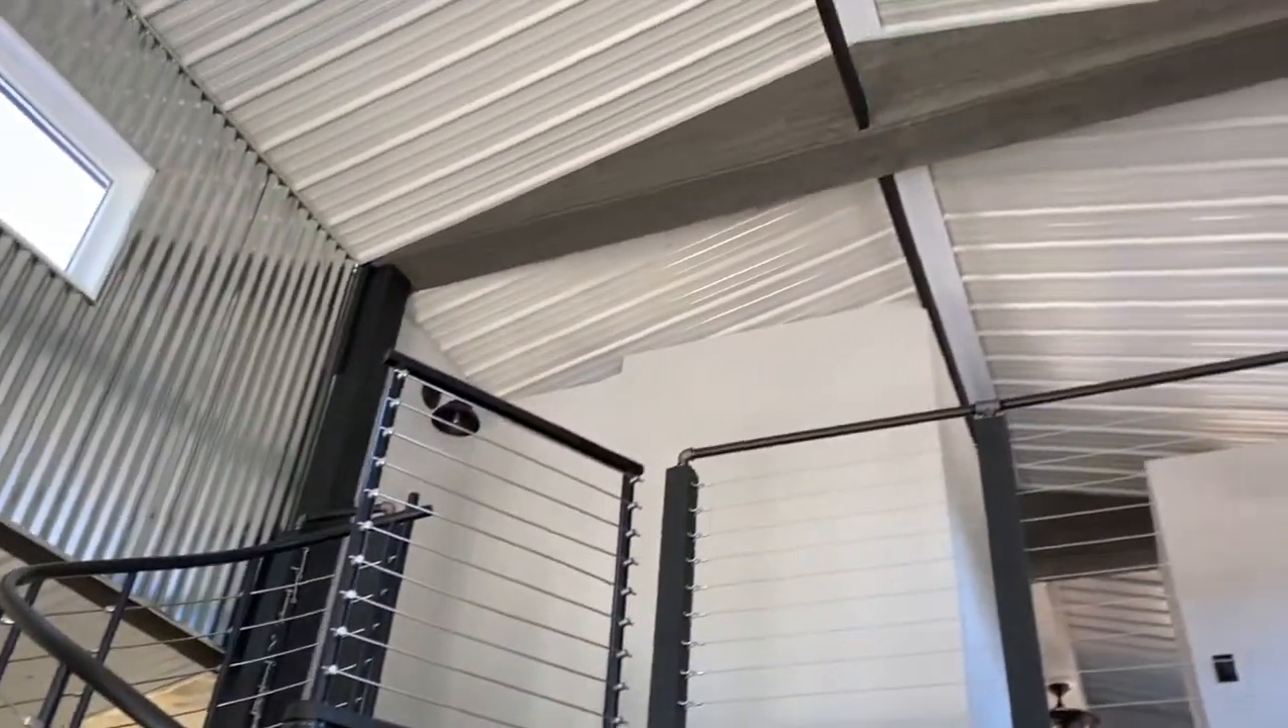We got the ceilings in. All the ceilings are in.